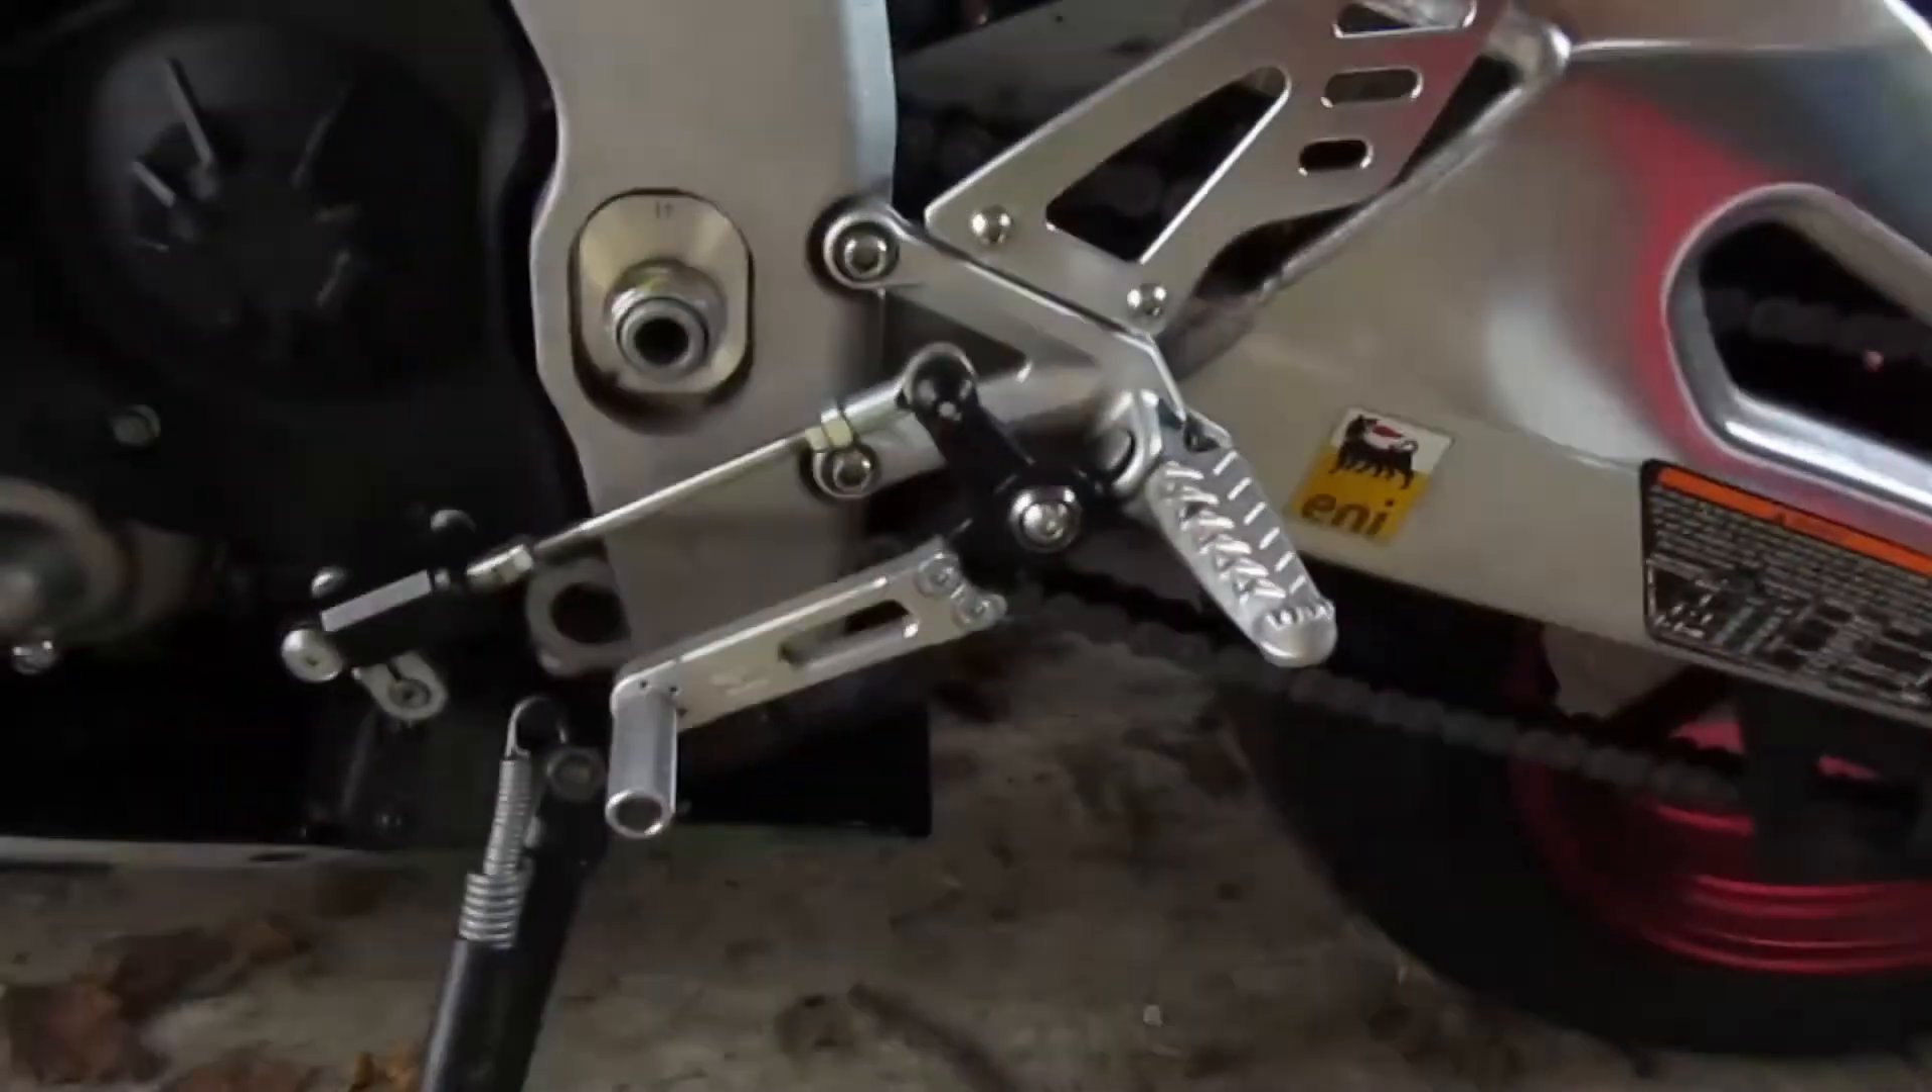So that's it, all done, the Woodcraft GP shift lever for the OEM rear sets. So you can see how it looks.